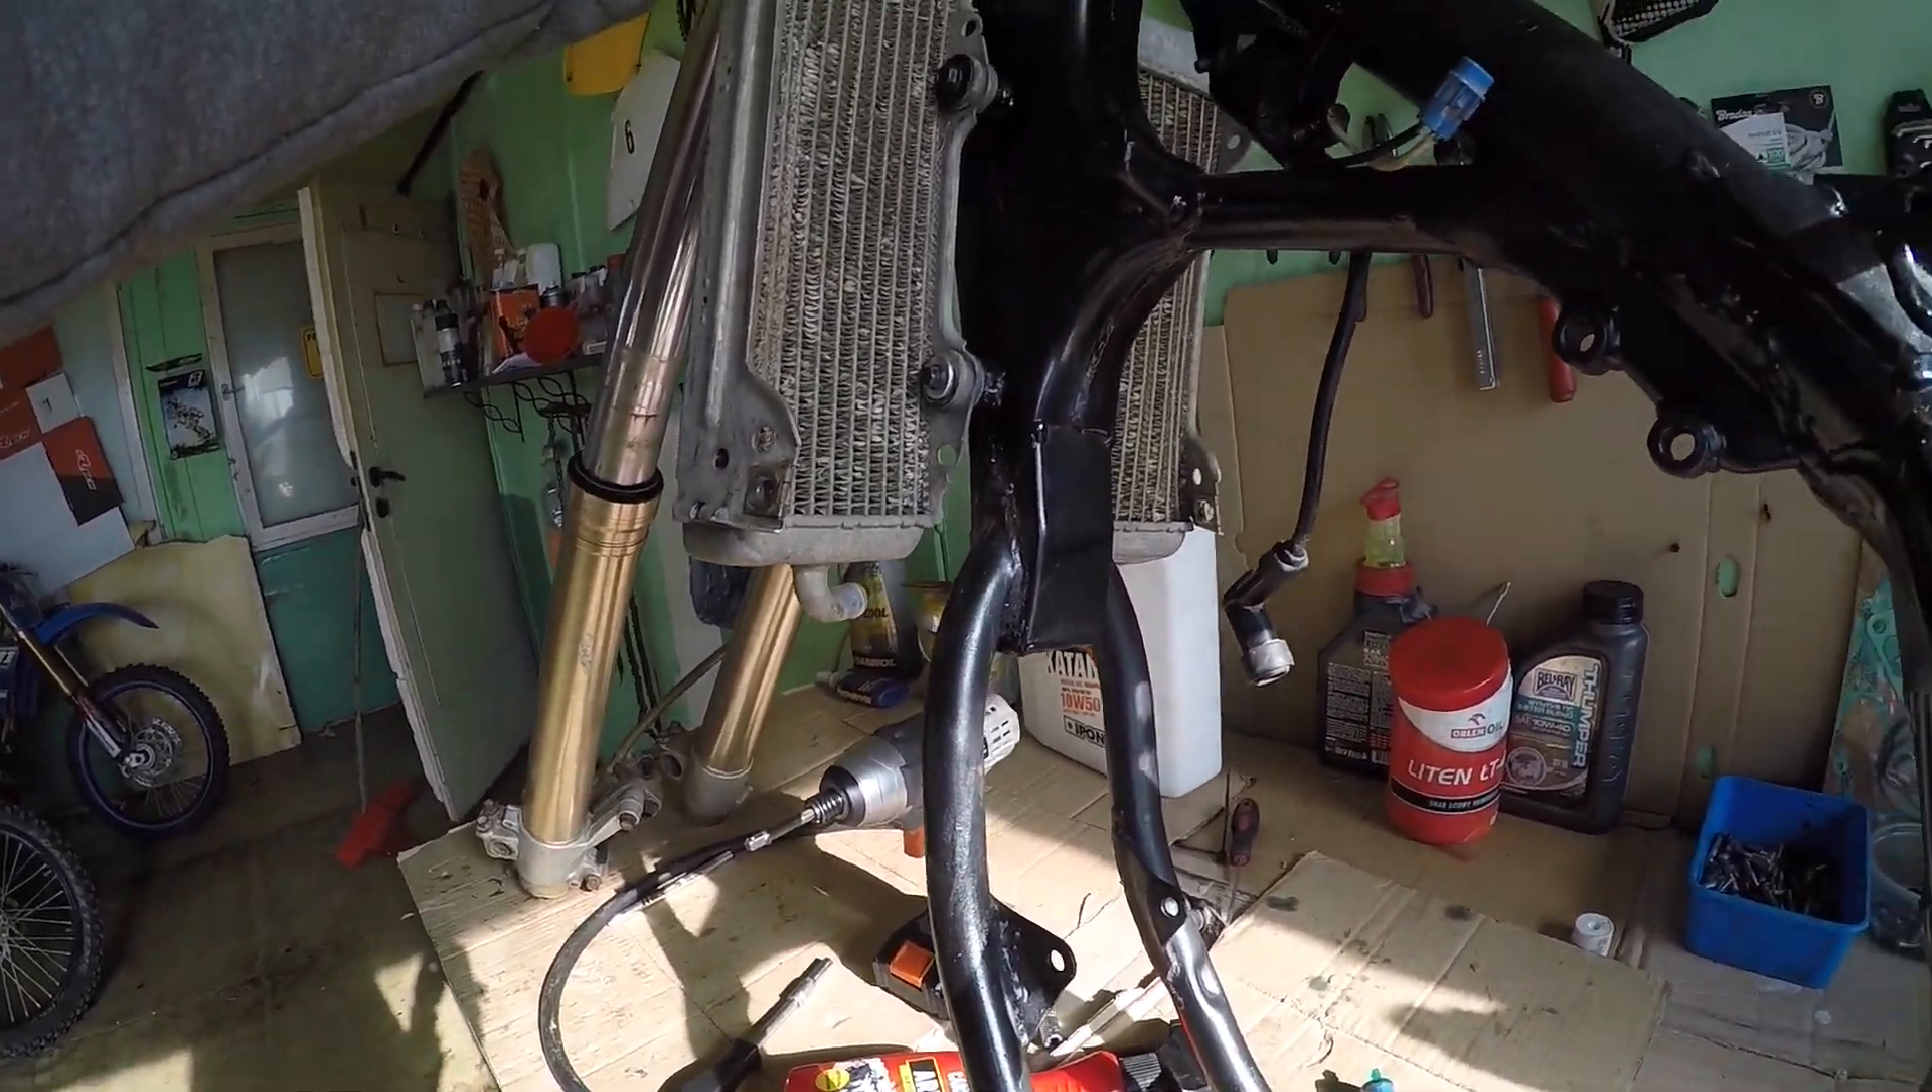Chłodnicę wsadziłem tak samo, powoli takie pierdoły można już skręcać, brakuje mi jeszcze korka i kilku takich małych pierdół, które trzeba będzie się zakupić.